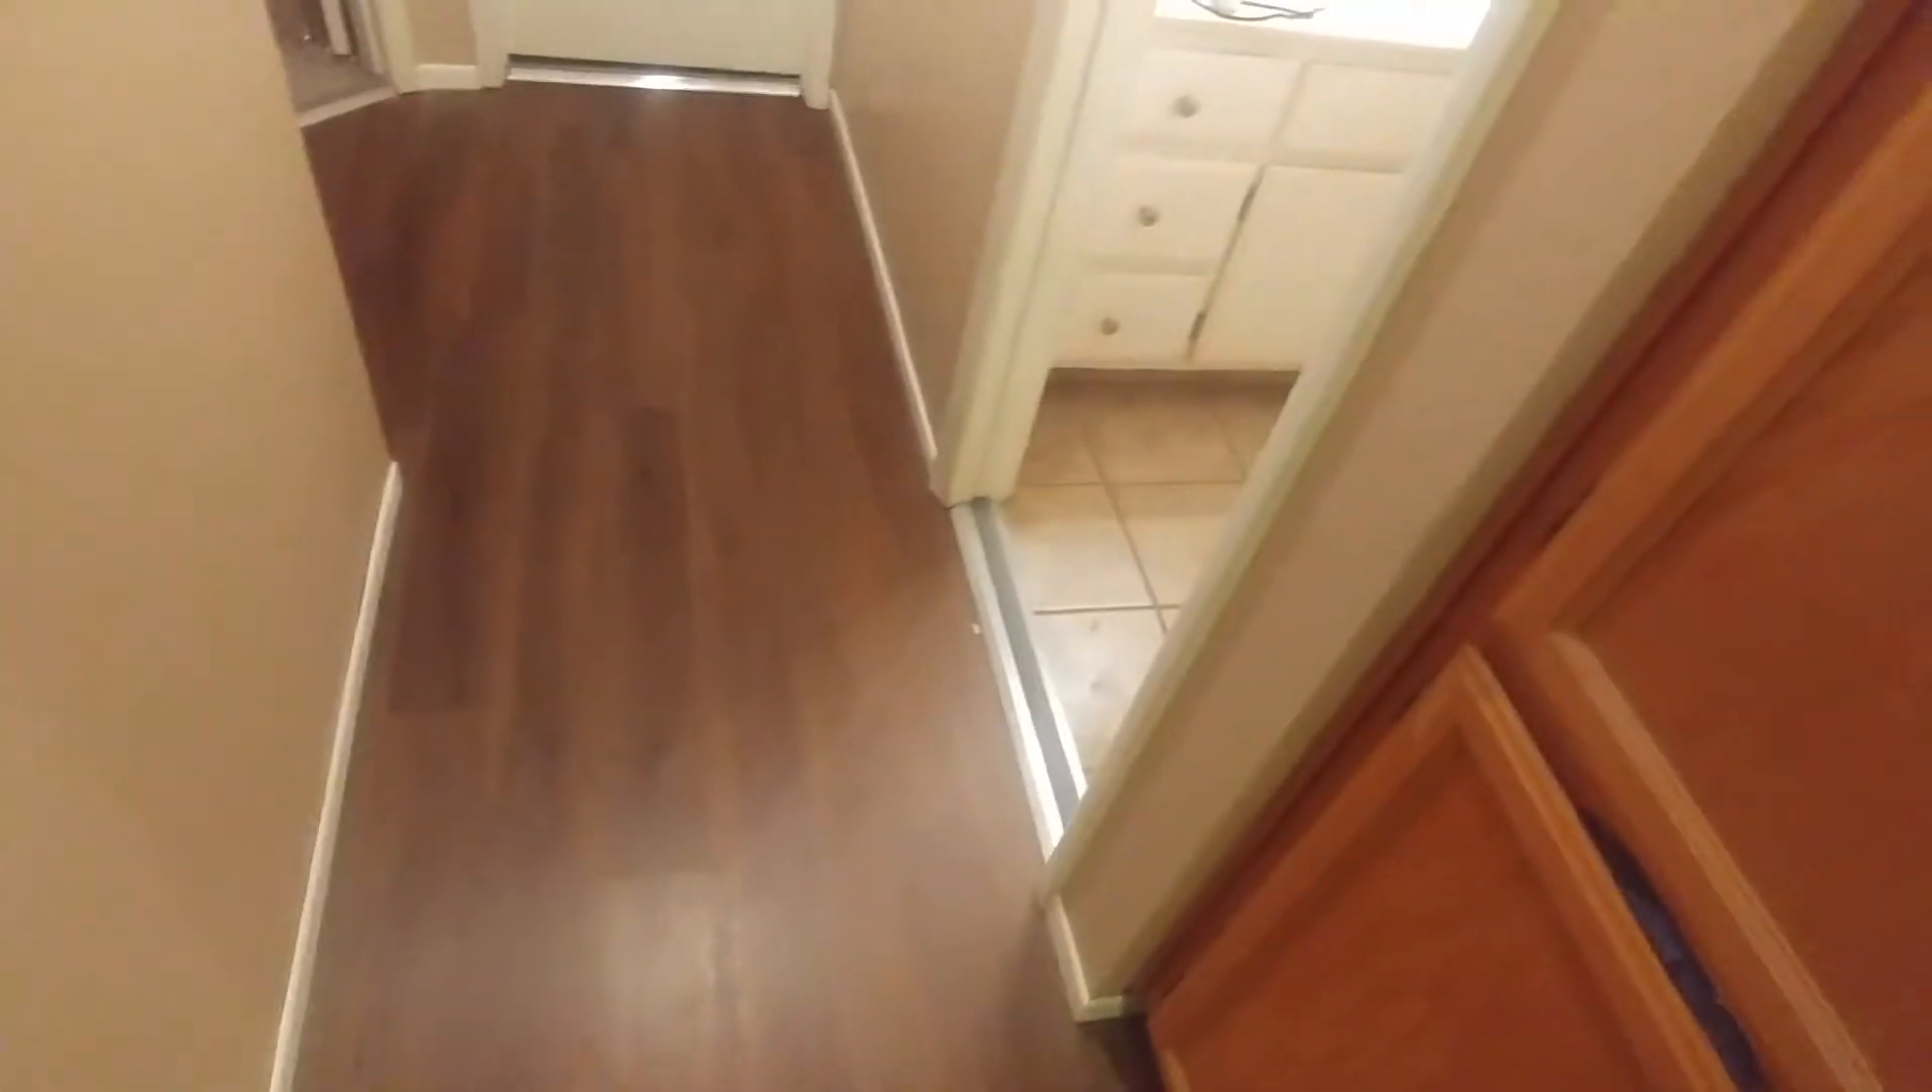You can see I did all my baseboard up.